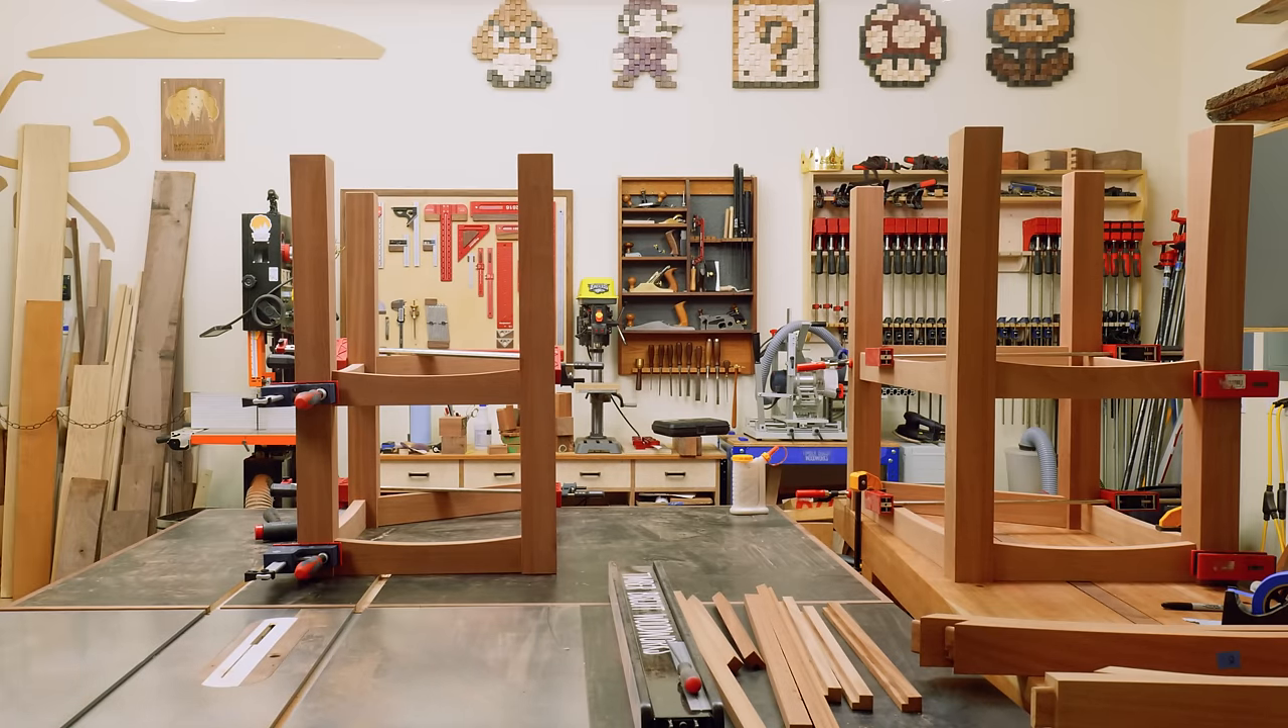And after a couple hours and a few tense moments the bases were assembled.